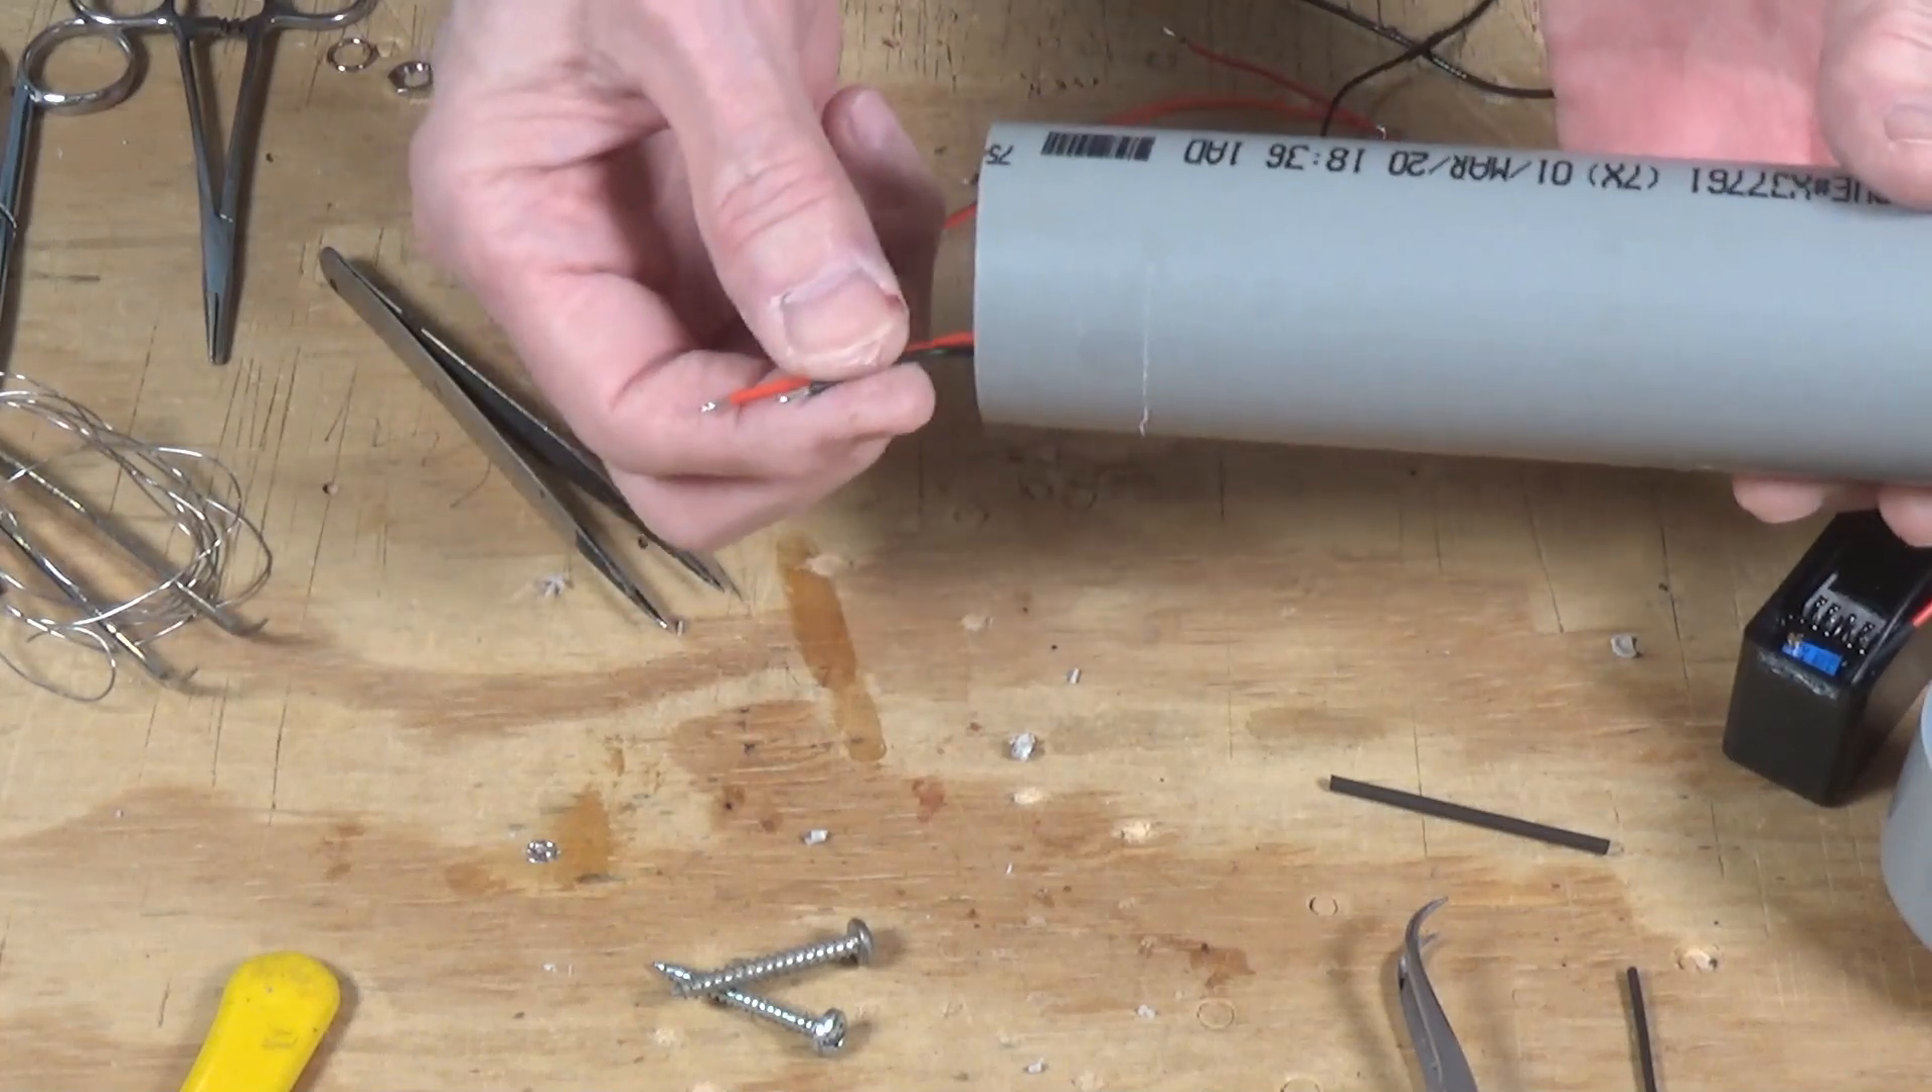And you can see I've got the wires coming out this end so I can do my soldering.